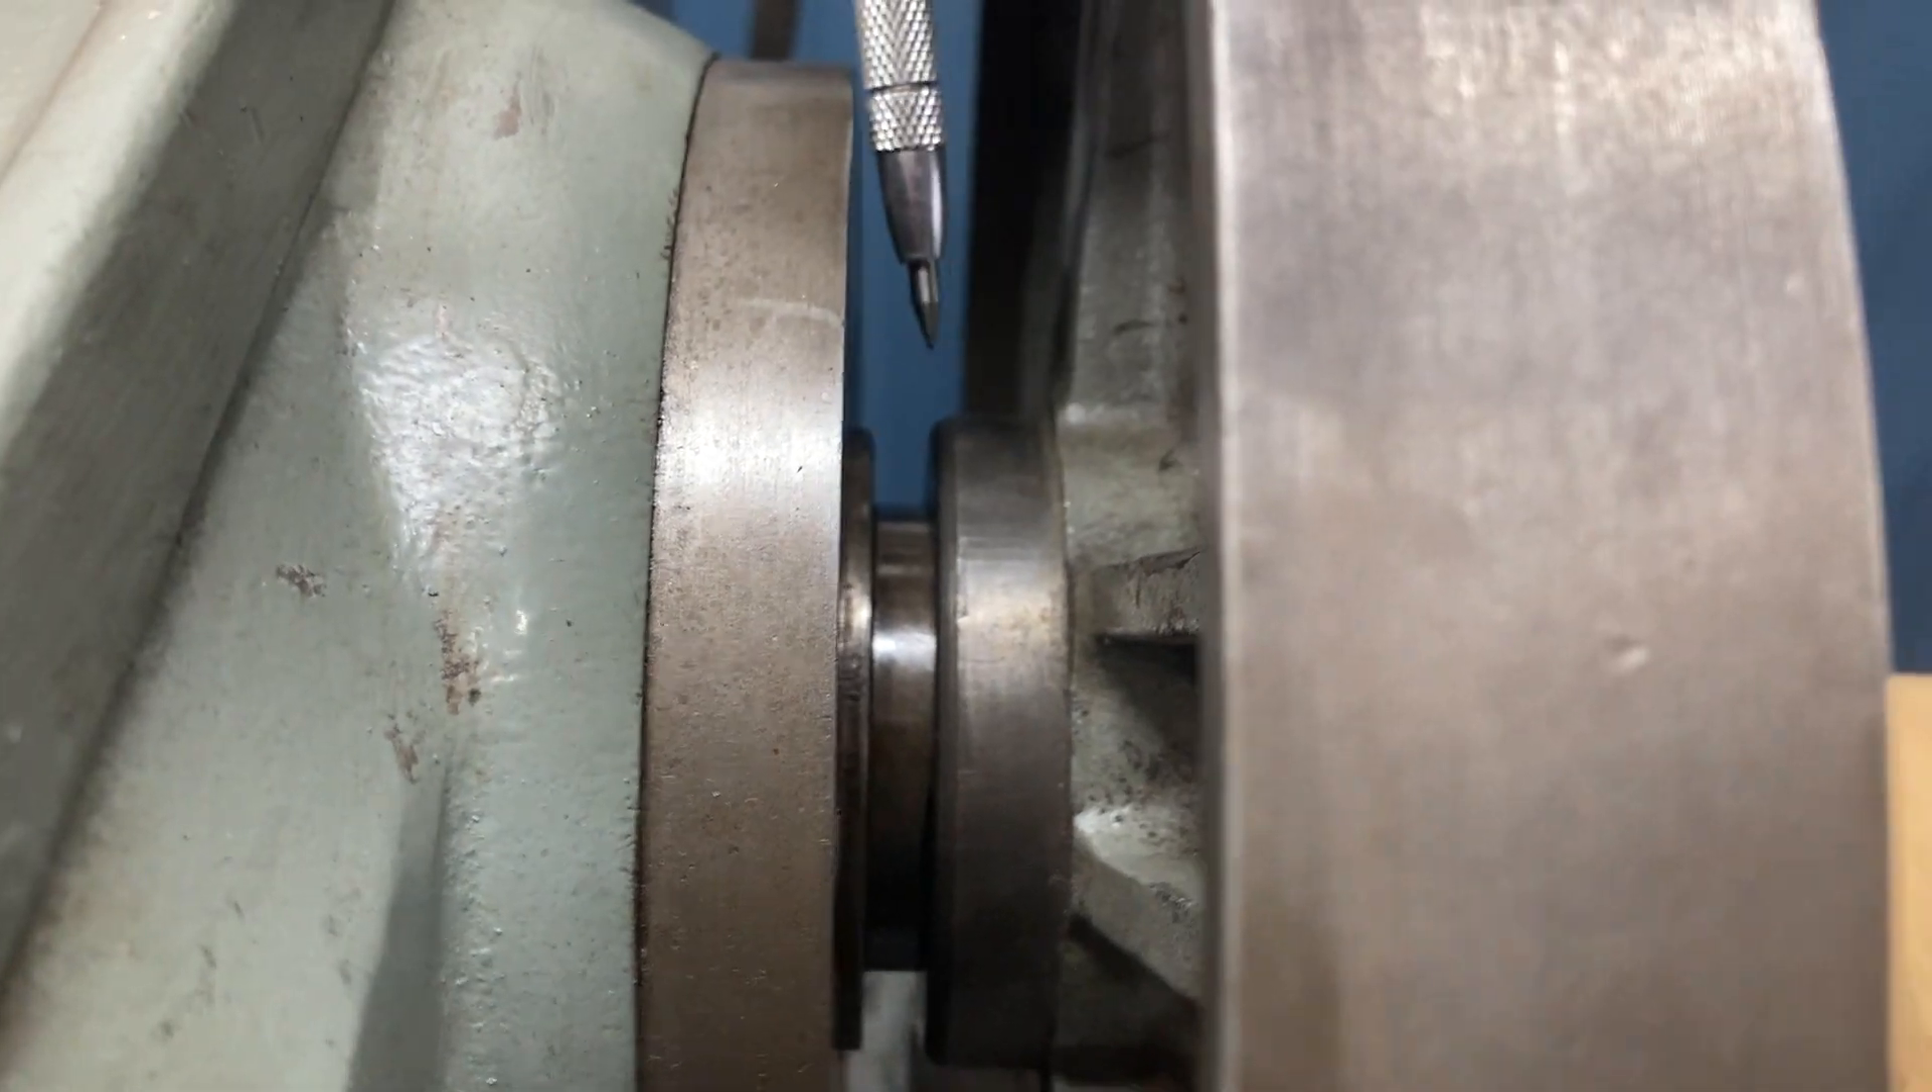What we have now is this shoulder should be right up flush against the spindle in there right up against it but it doesn't.